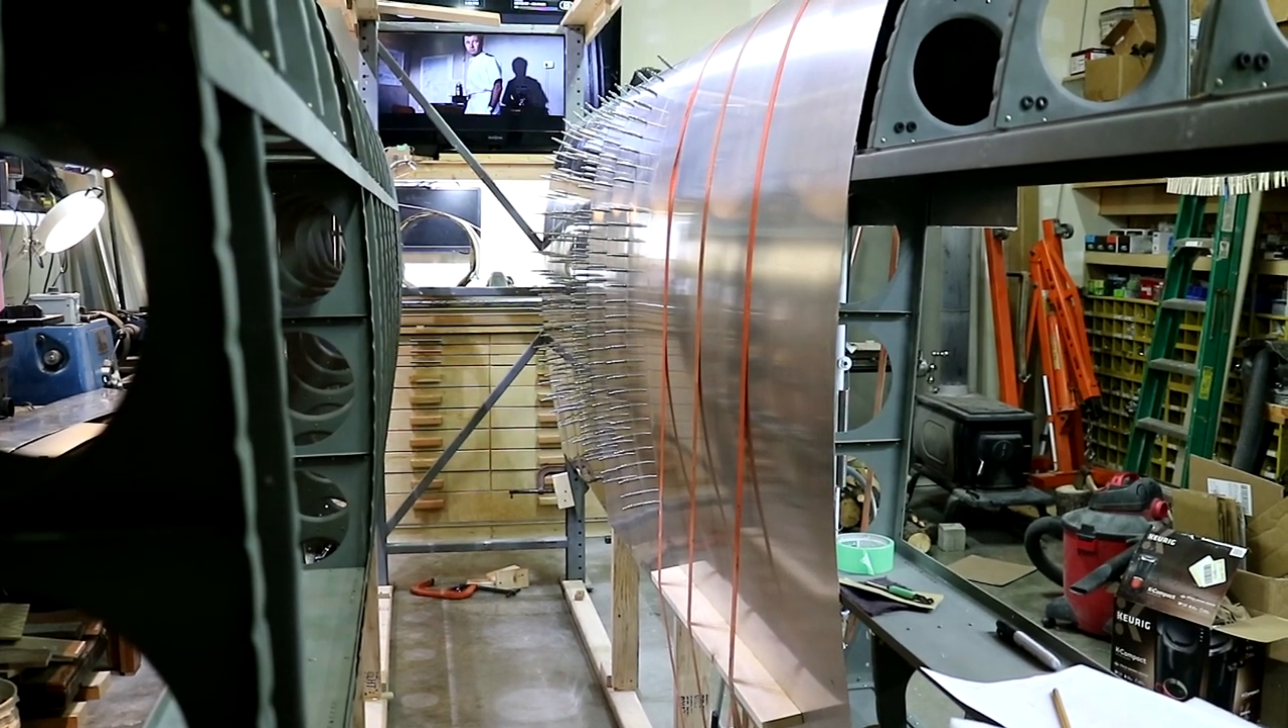So there's a look down the top side with the sheet all in place and it's ready to be marked on the inside.